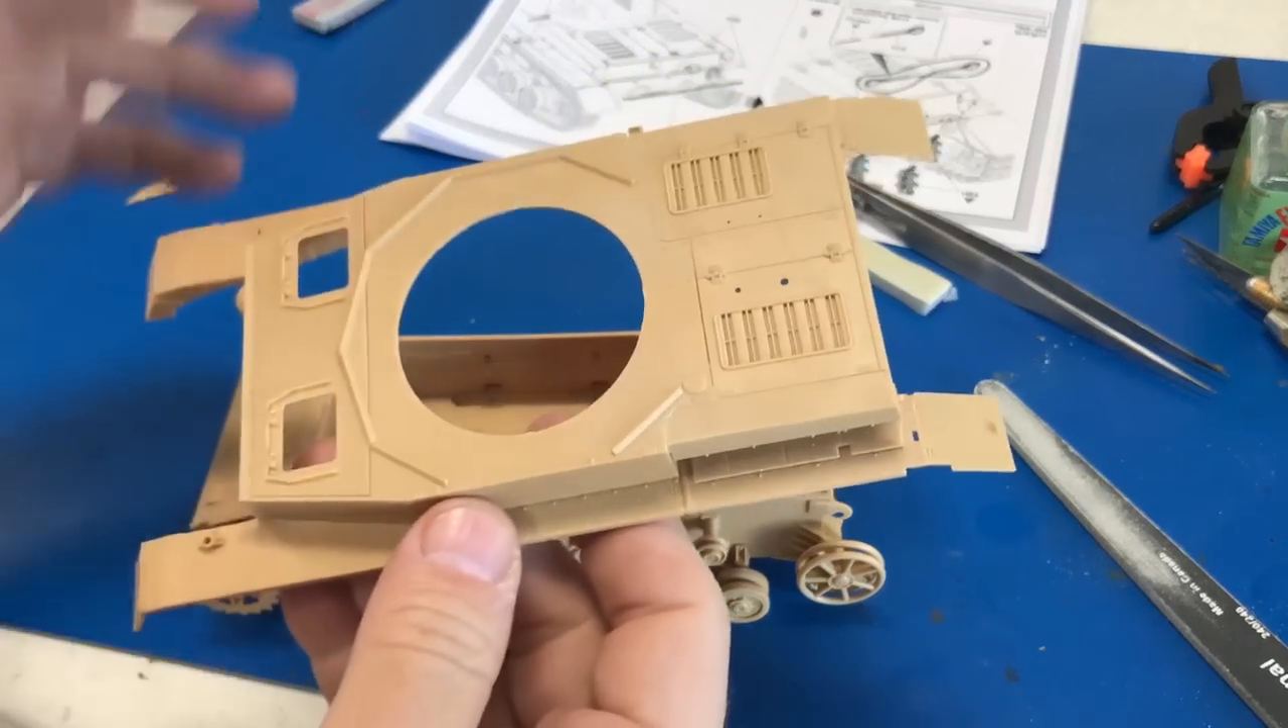We will come back and show you how it fits onto the lower hull. So we have the upper part of the hull put together here.